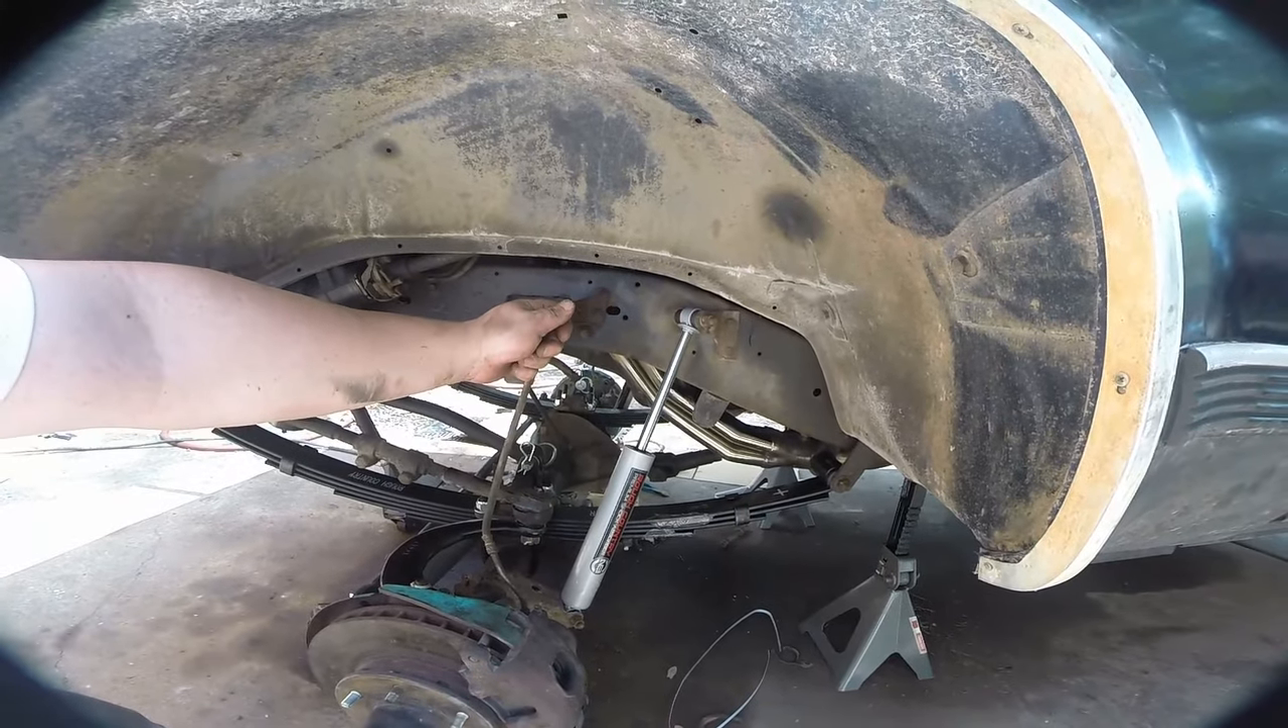Okay so the shocks are in.